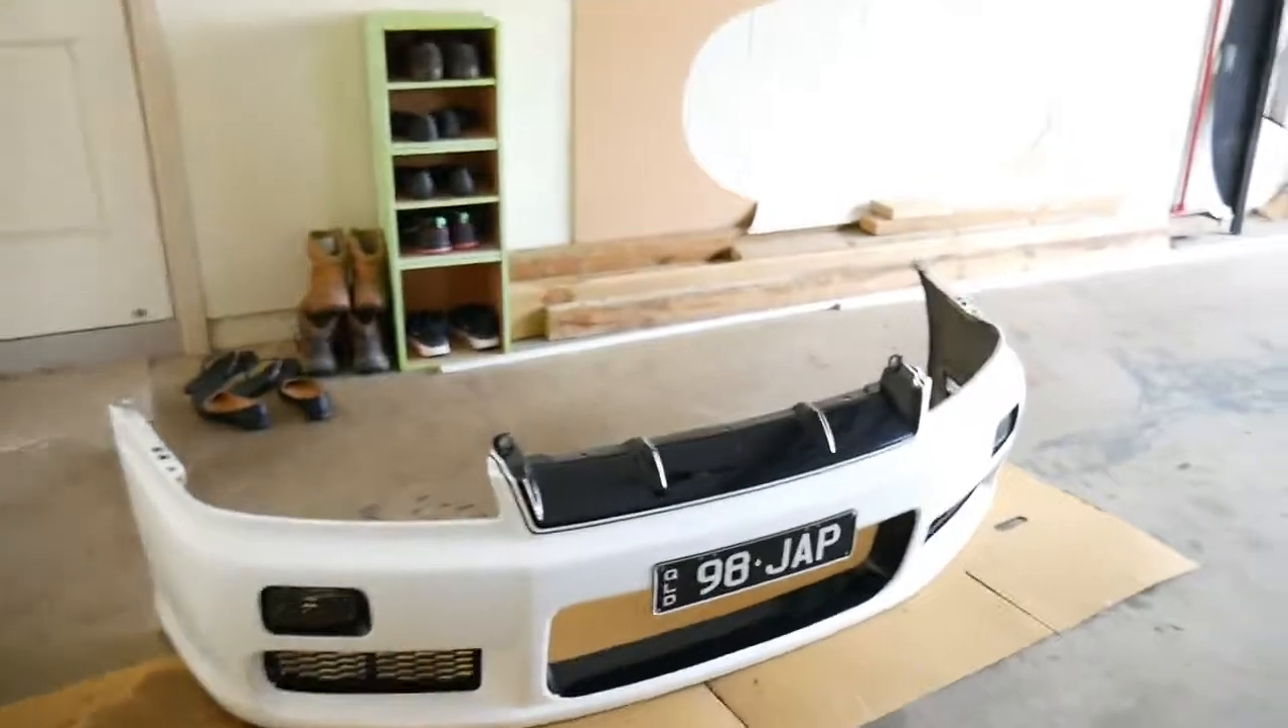Alright so back over to the bumper, the bumper's off and now we're going to do an install.